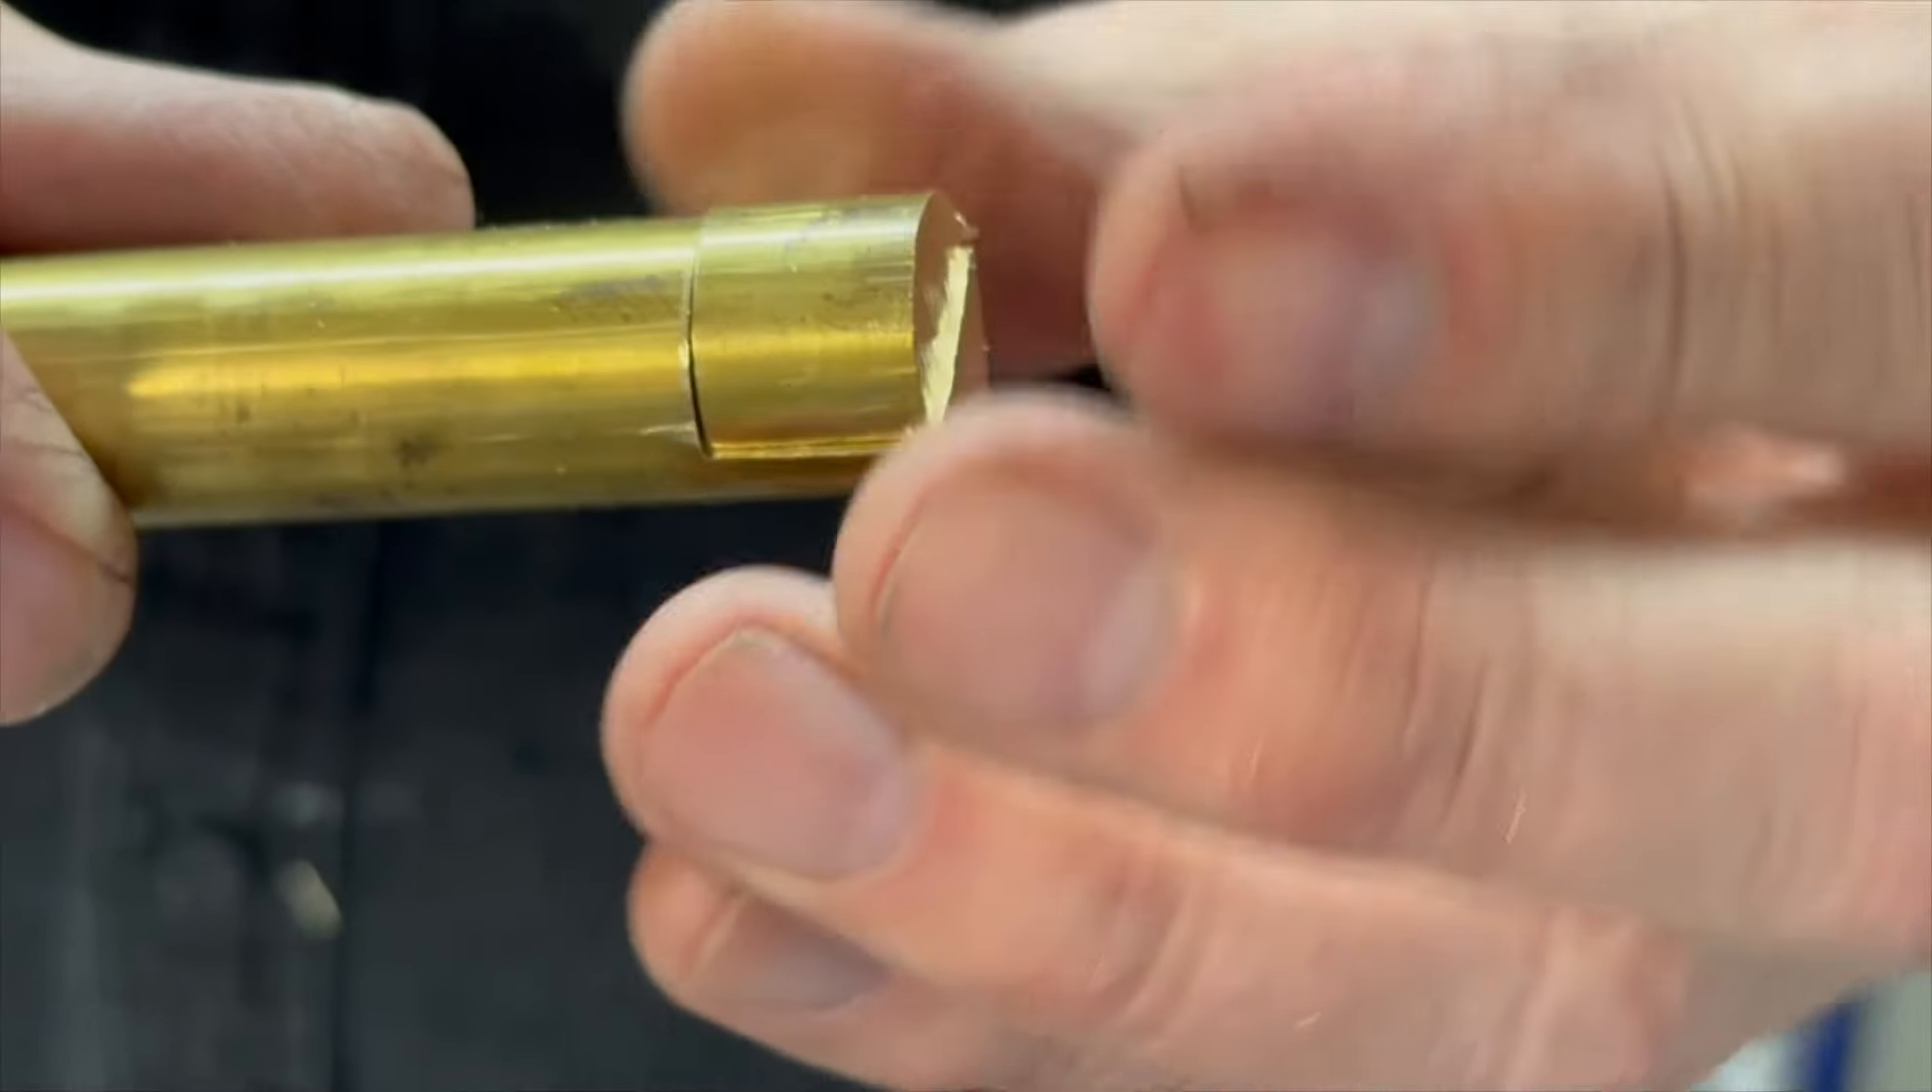Here's the two pieces fit together.